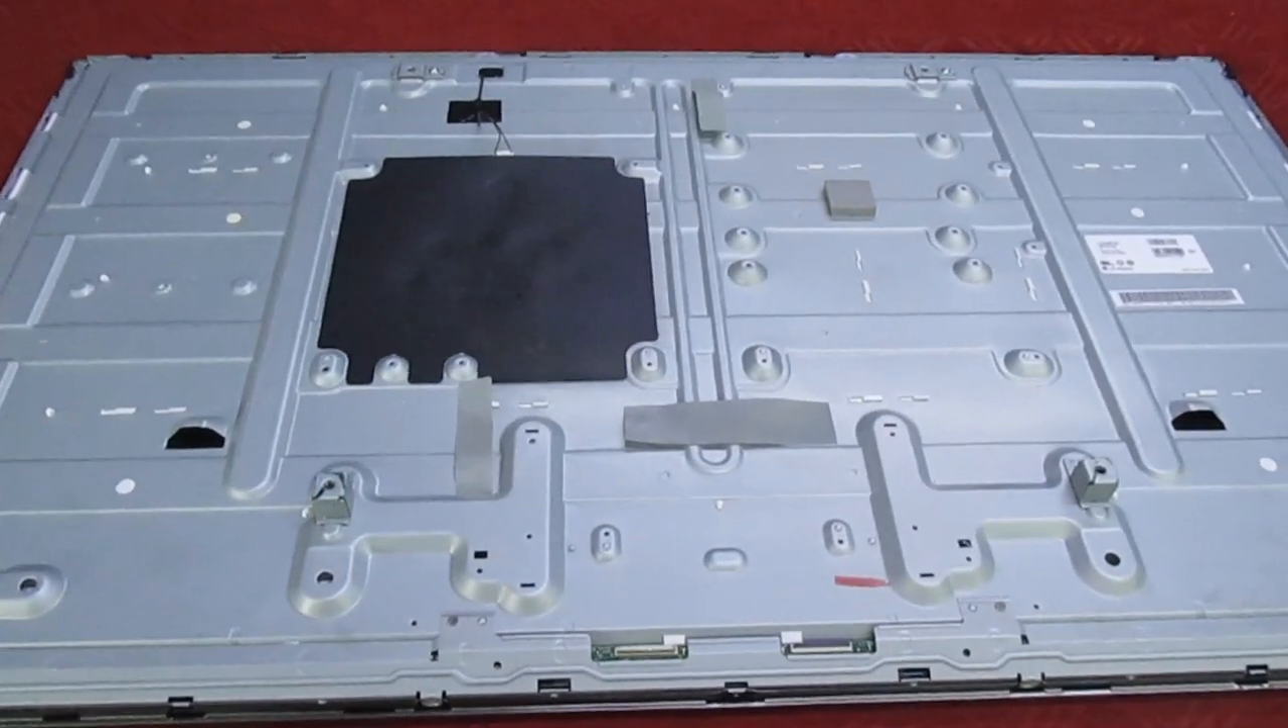Right so that's the telly stripped out.